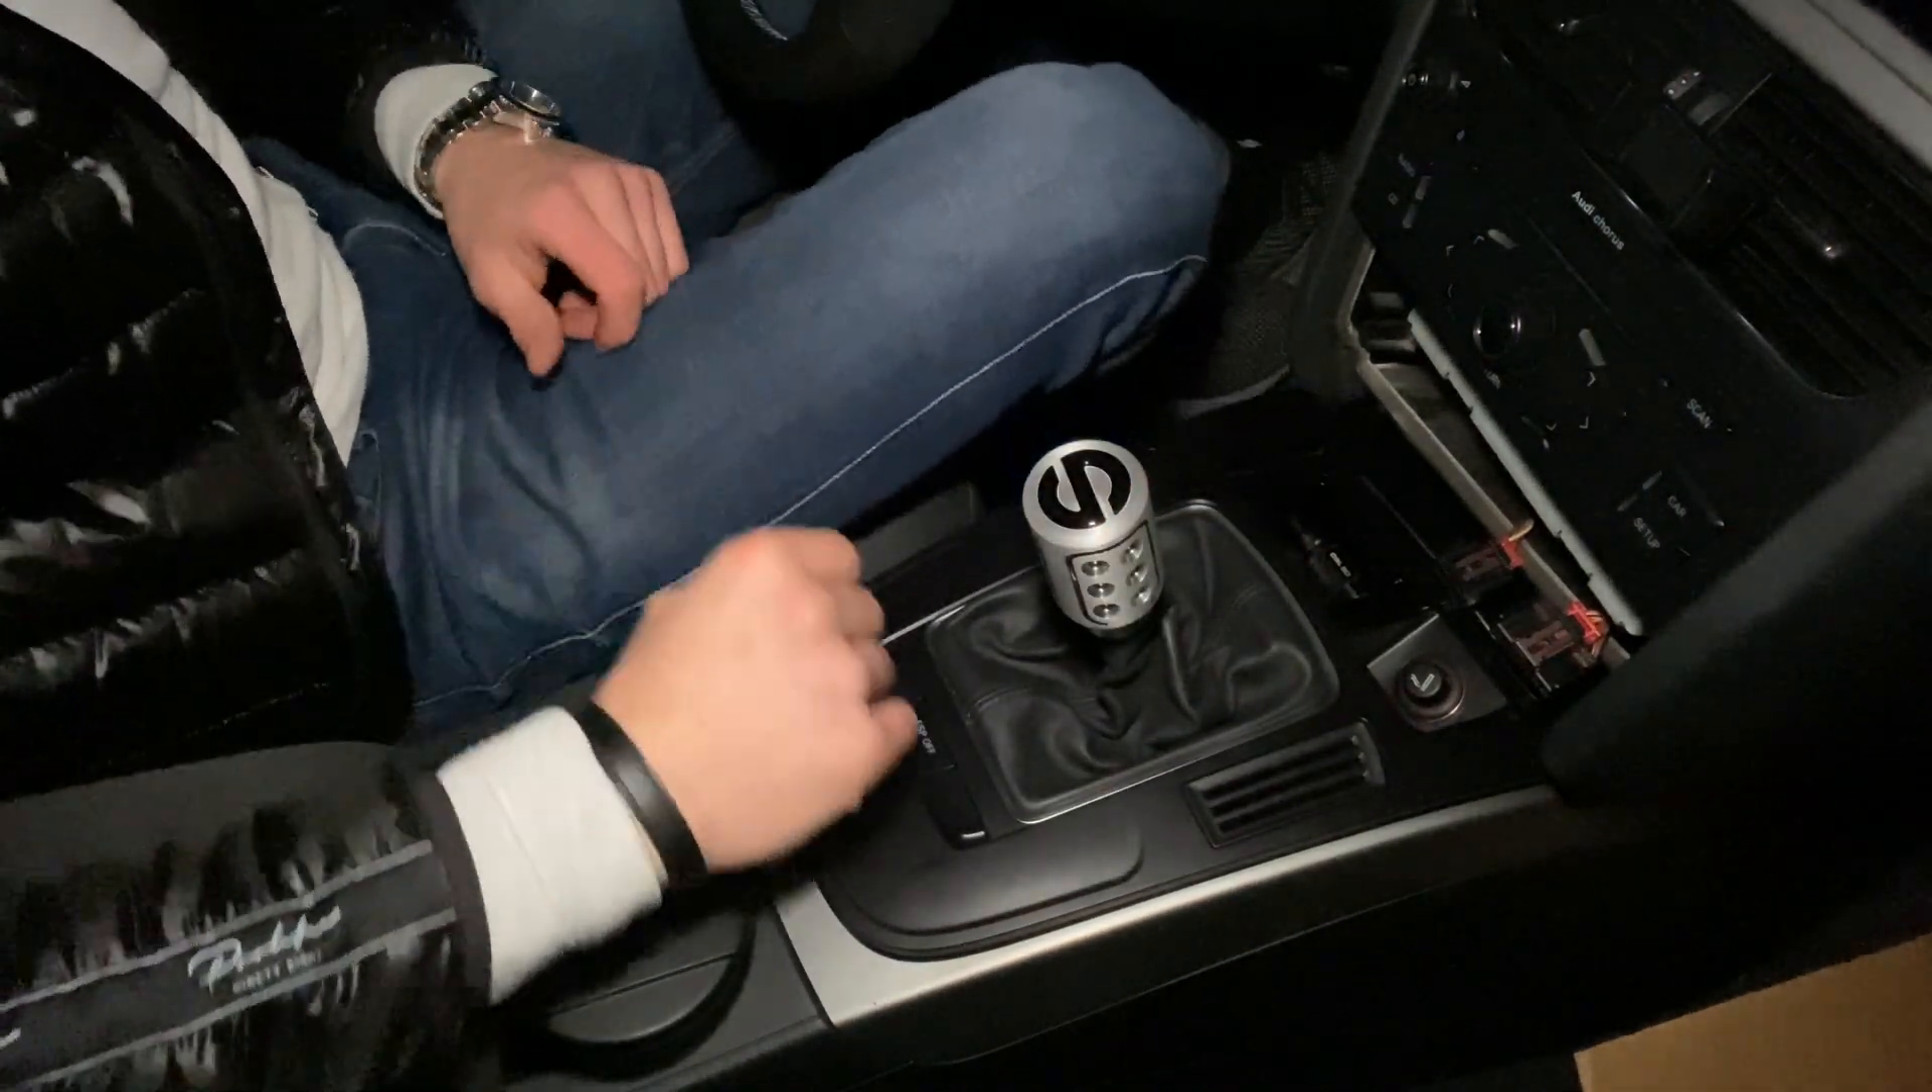So, jetzt ist der Schaltknauf fest verbaut, sieht sehr schick aus, sehr hochwertig.